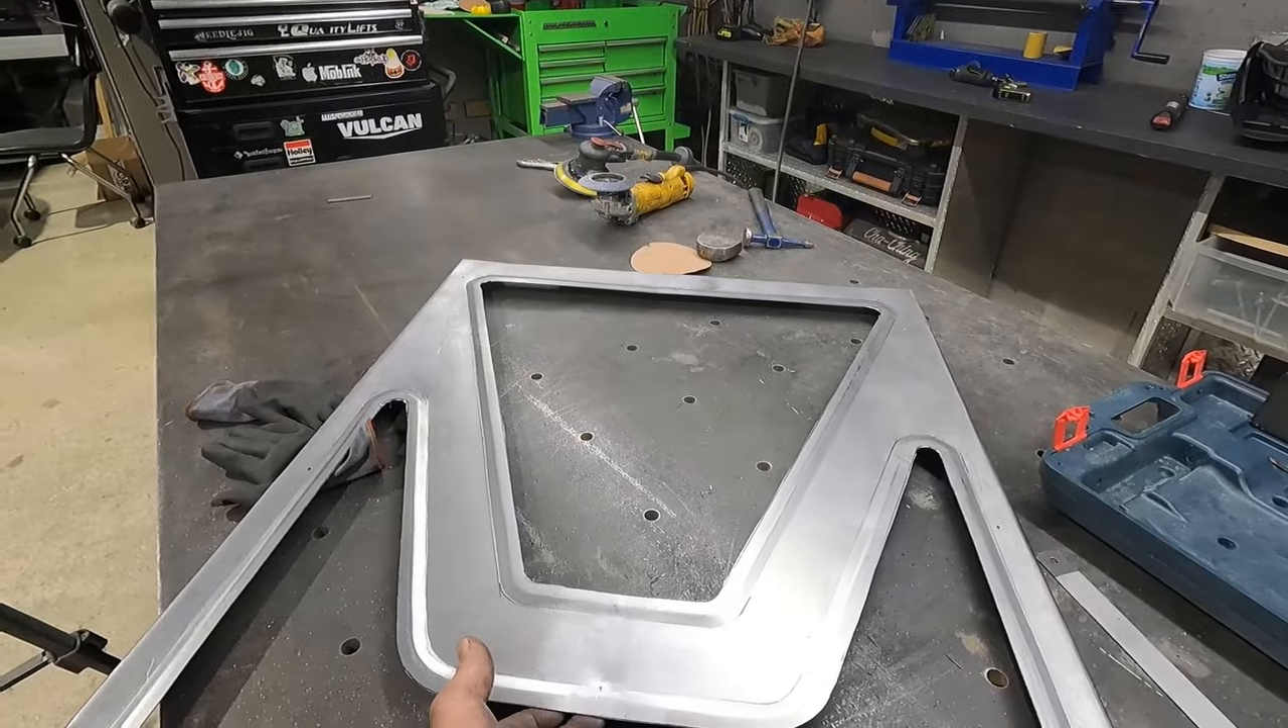I know i gotta still add my perforated metal in here but this is pretty flimsy.